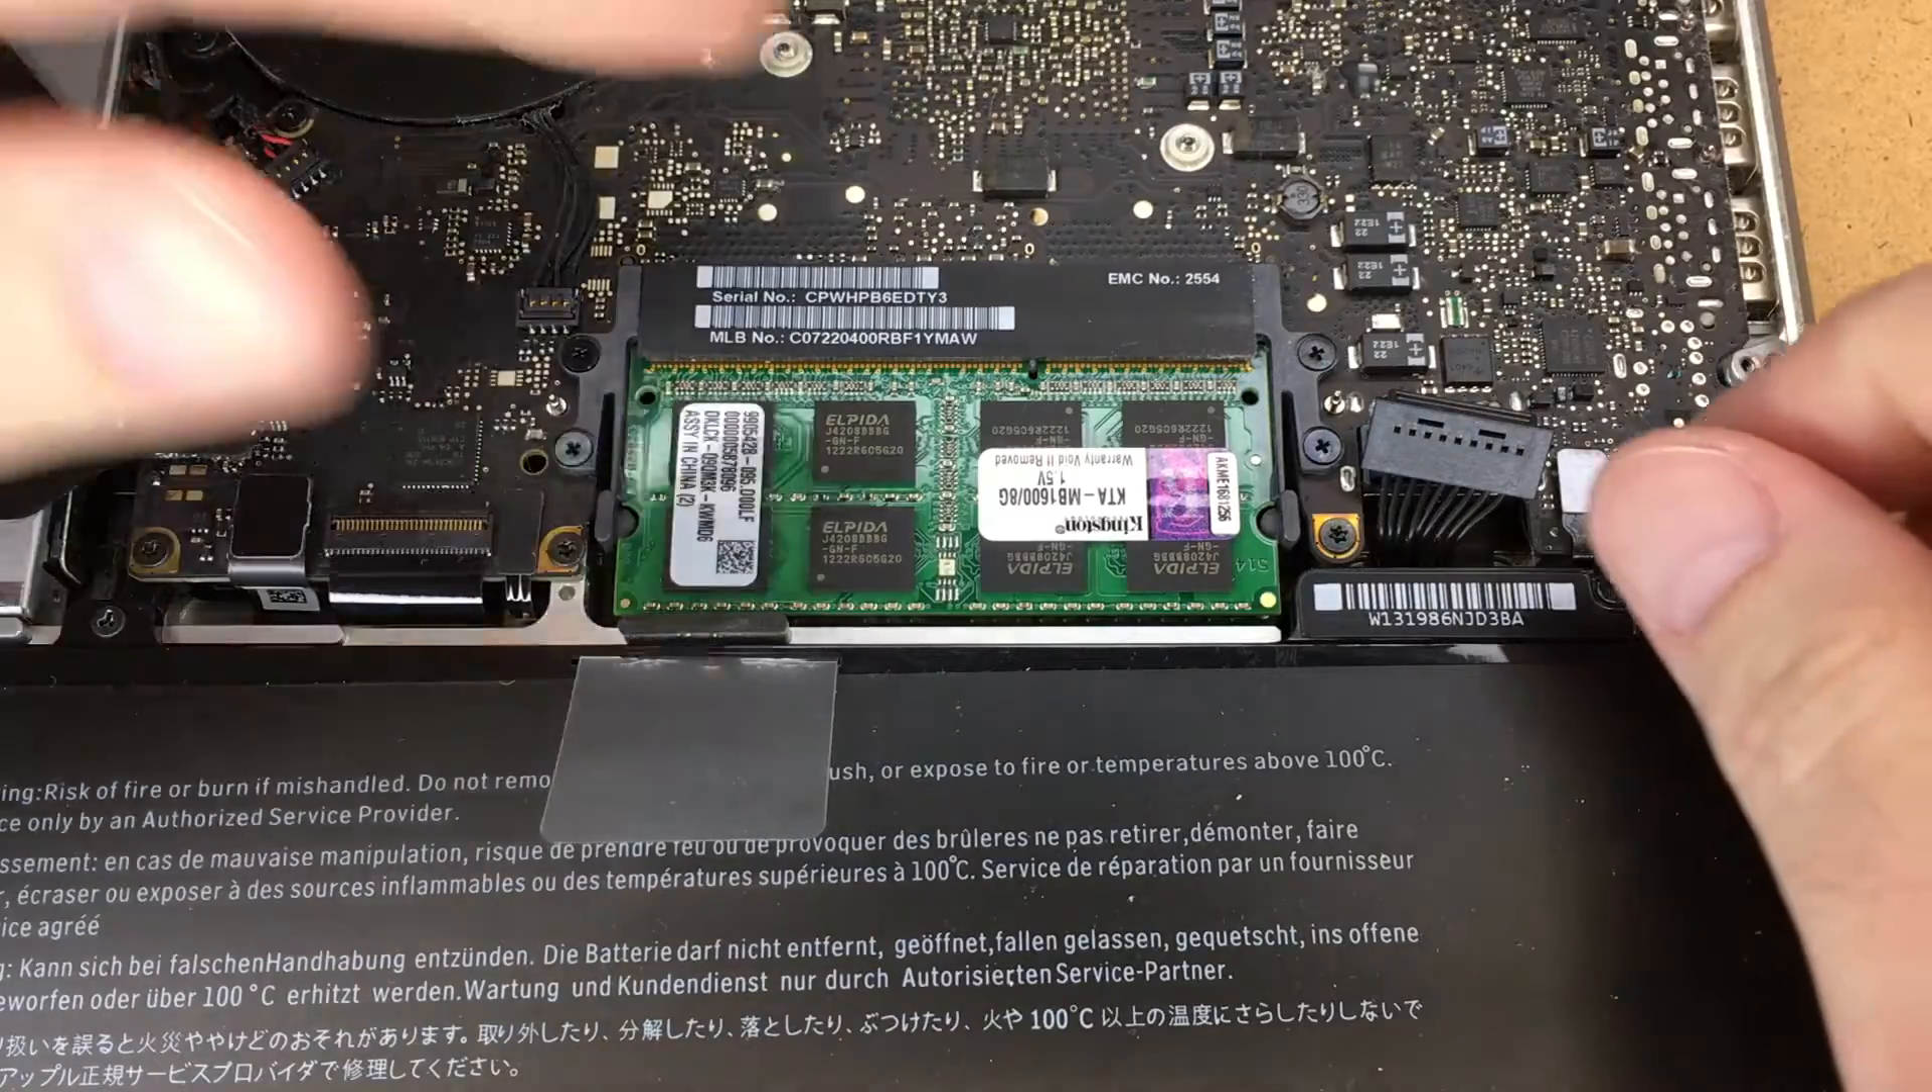So now that we have the memory in we can reconnect the battery.